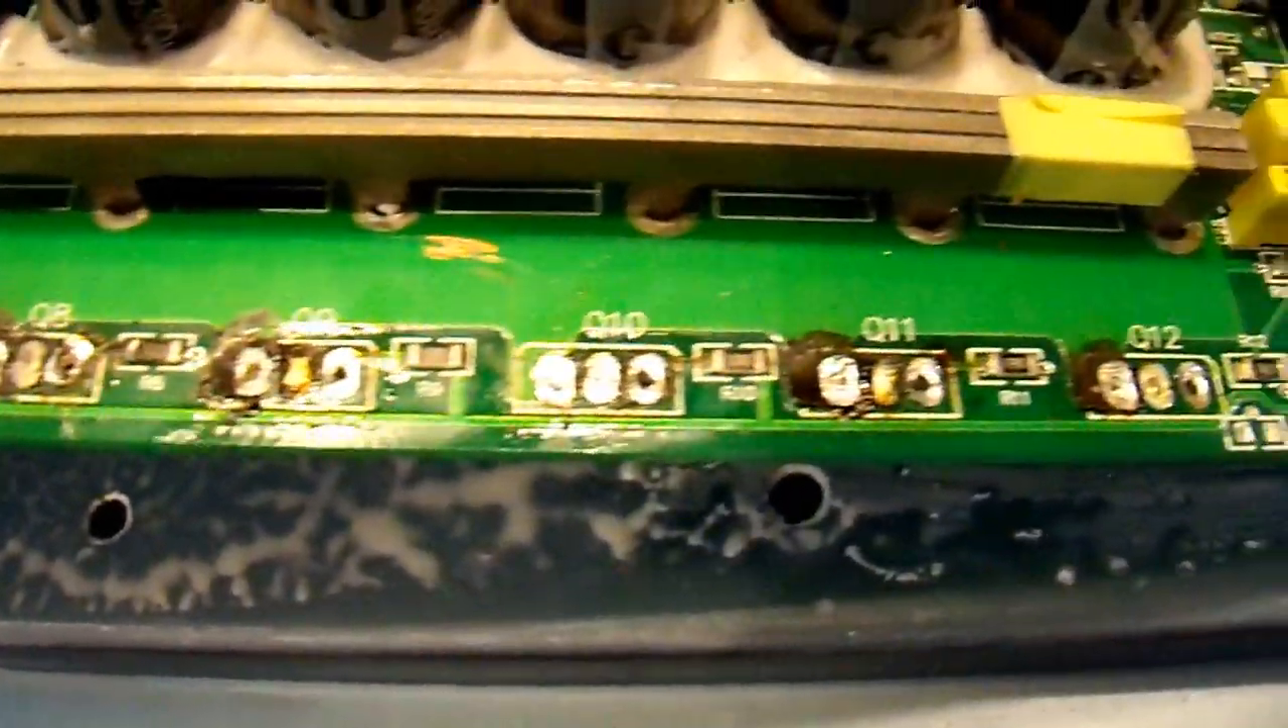I cleaned the circuit board up, removed all the transistors, tried to remove some of the solder from the holes.